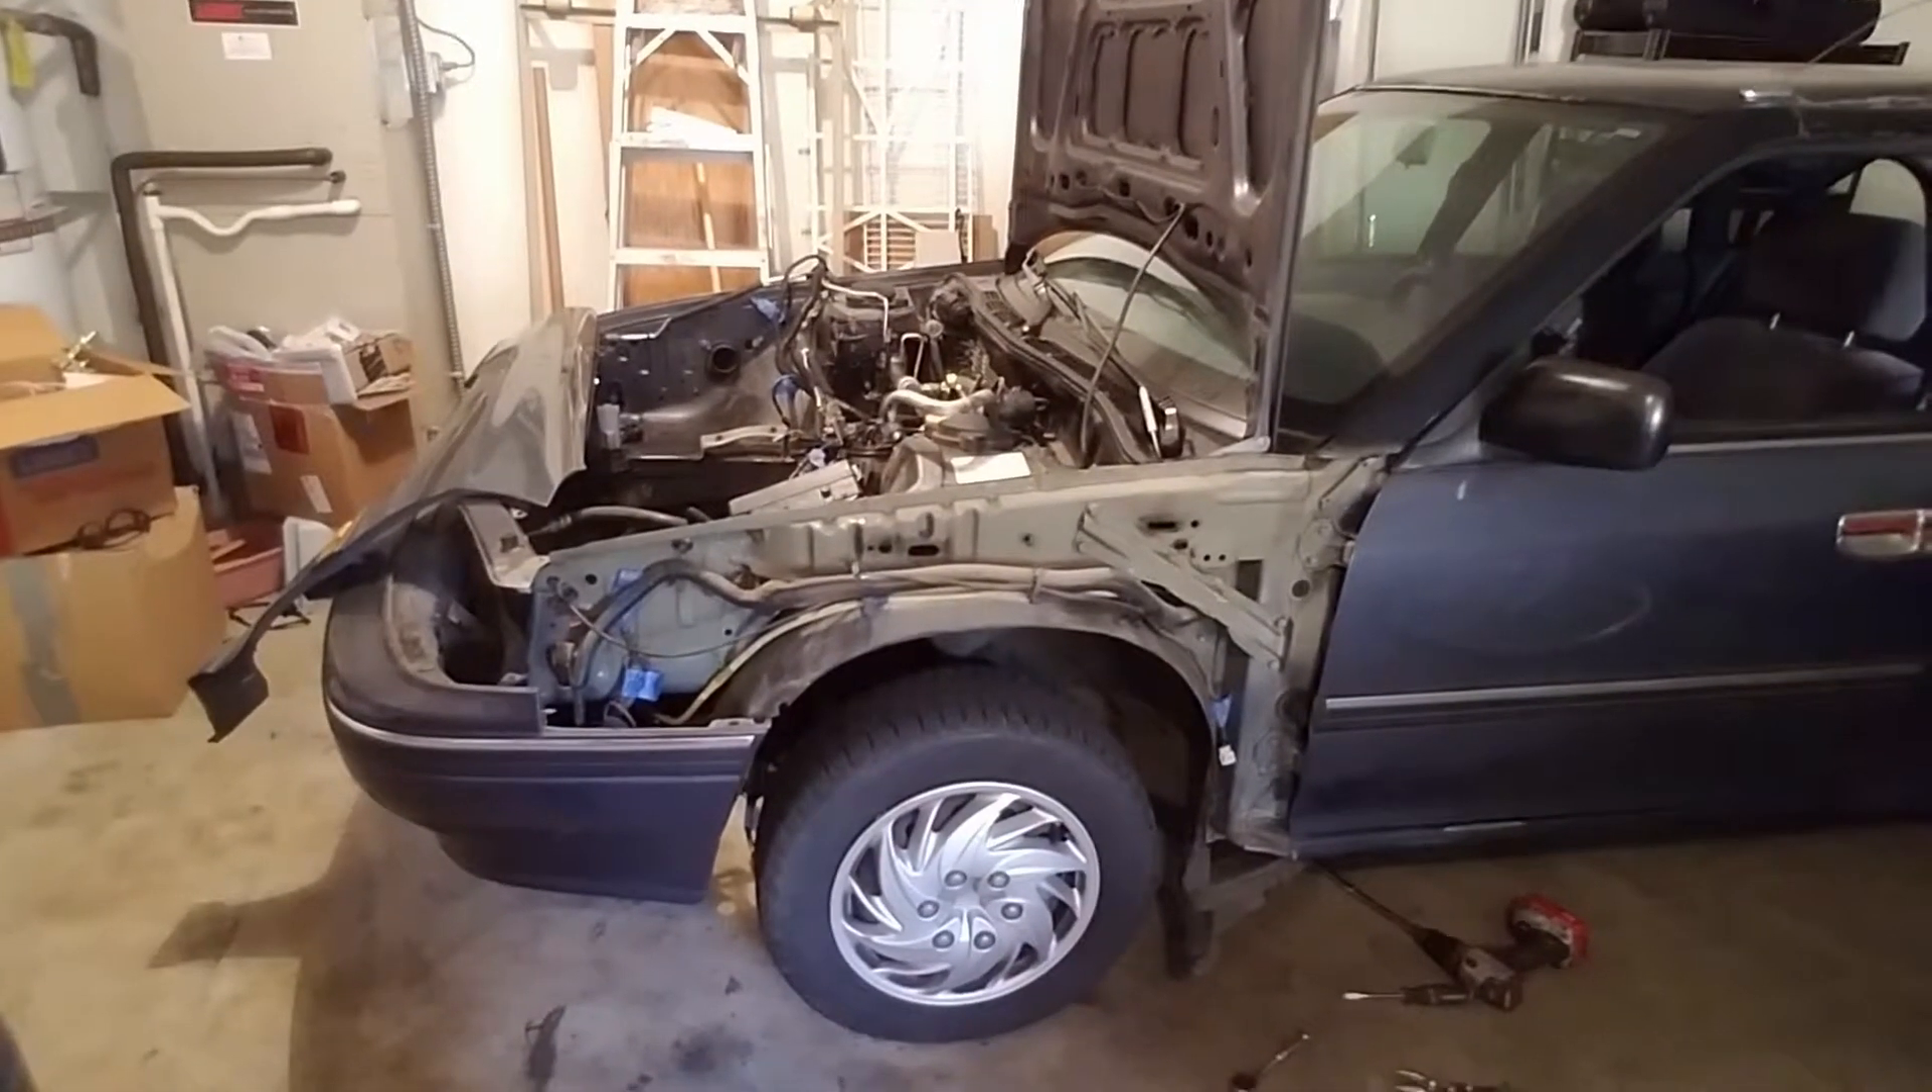All right, so I got the panel off and I'm just going to give you a couple tips about what I just learned.